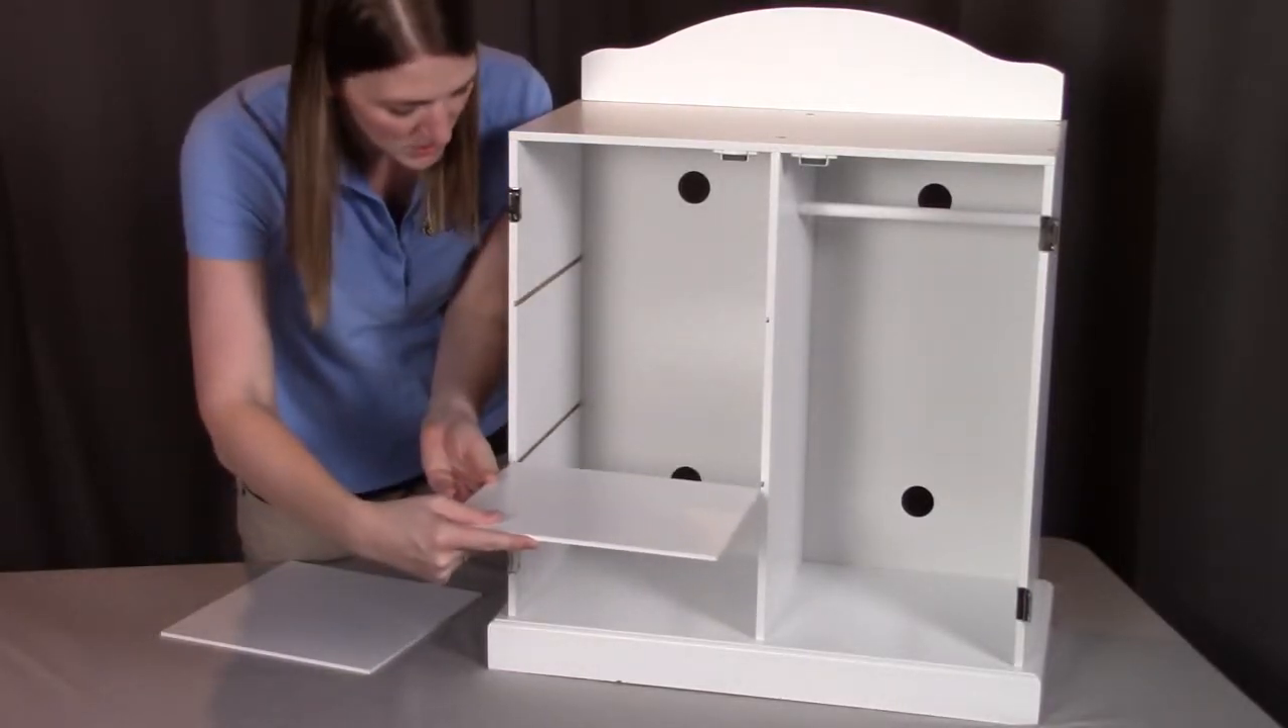Last thing we're going to be doing is just putting in the shelves. Now the shelves are going to go into these horizontal grooves that are facing towards each other.